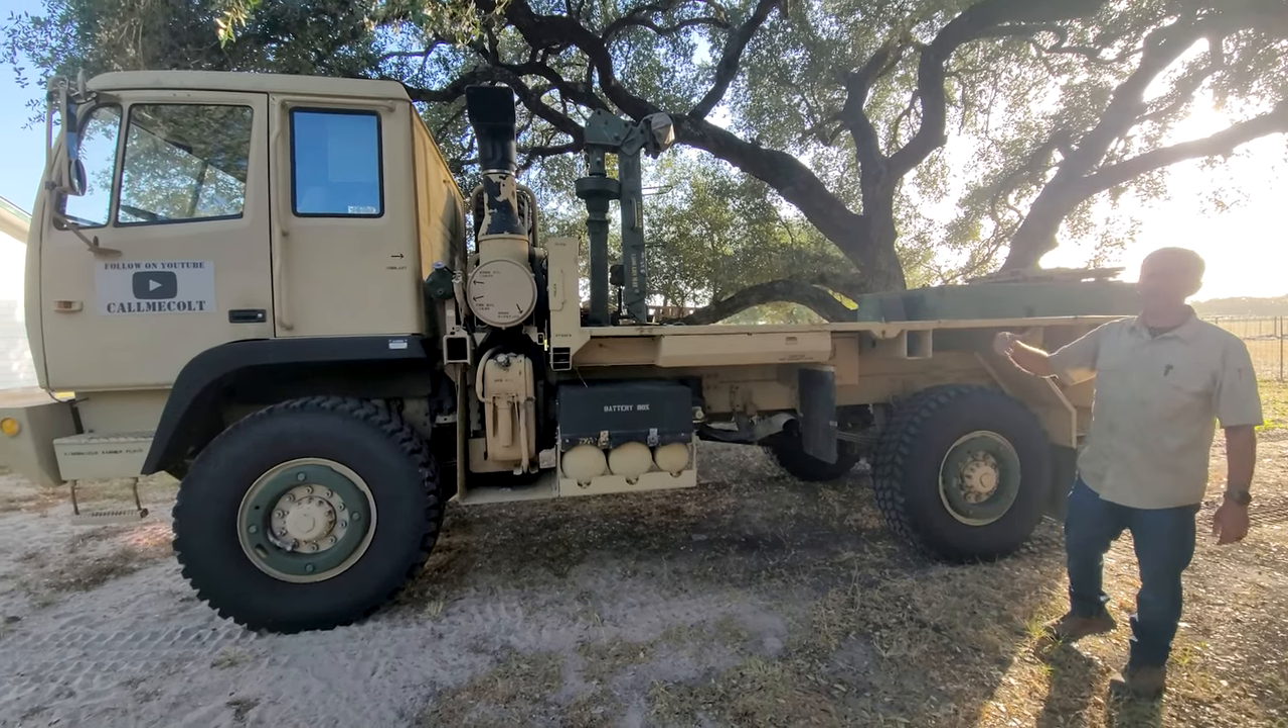As you can see, I already have everything stripped down to a complete flat bed, except for the light material handling crane.